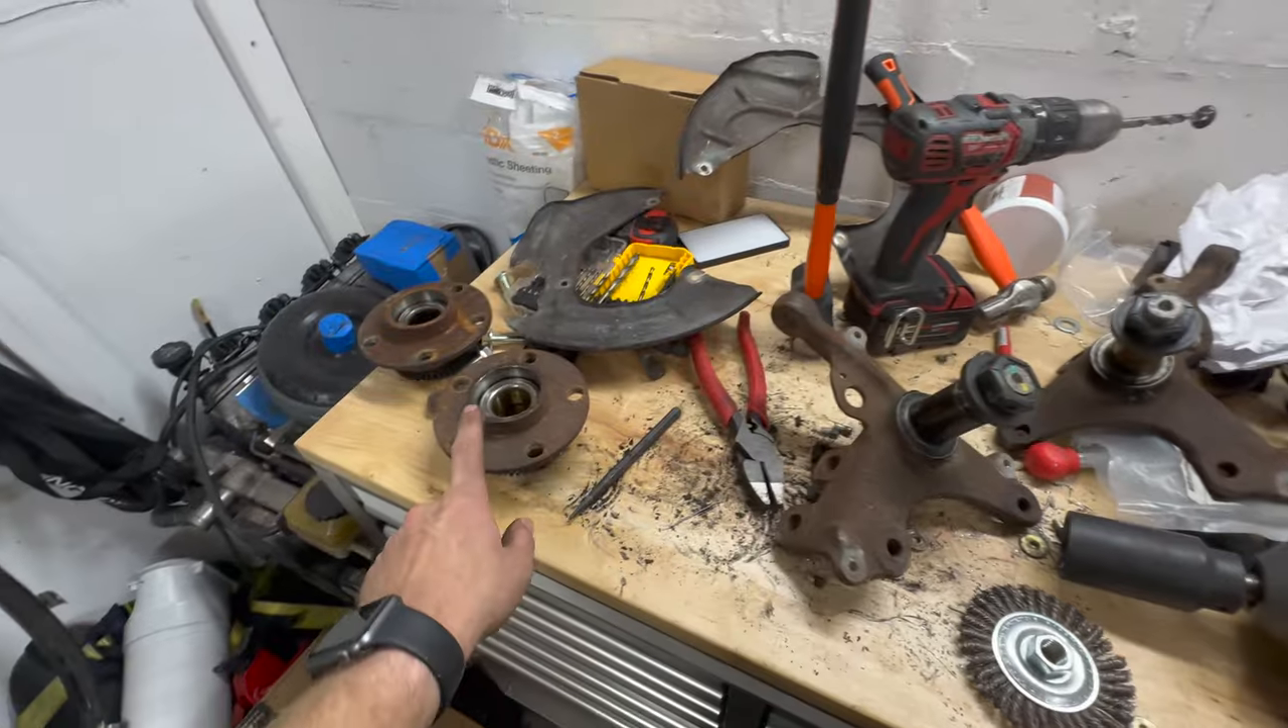I removed the hubs, smacked the studs out because I felt like it.